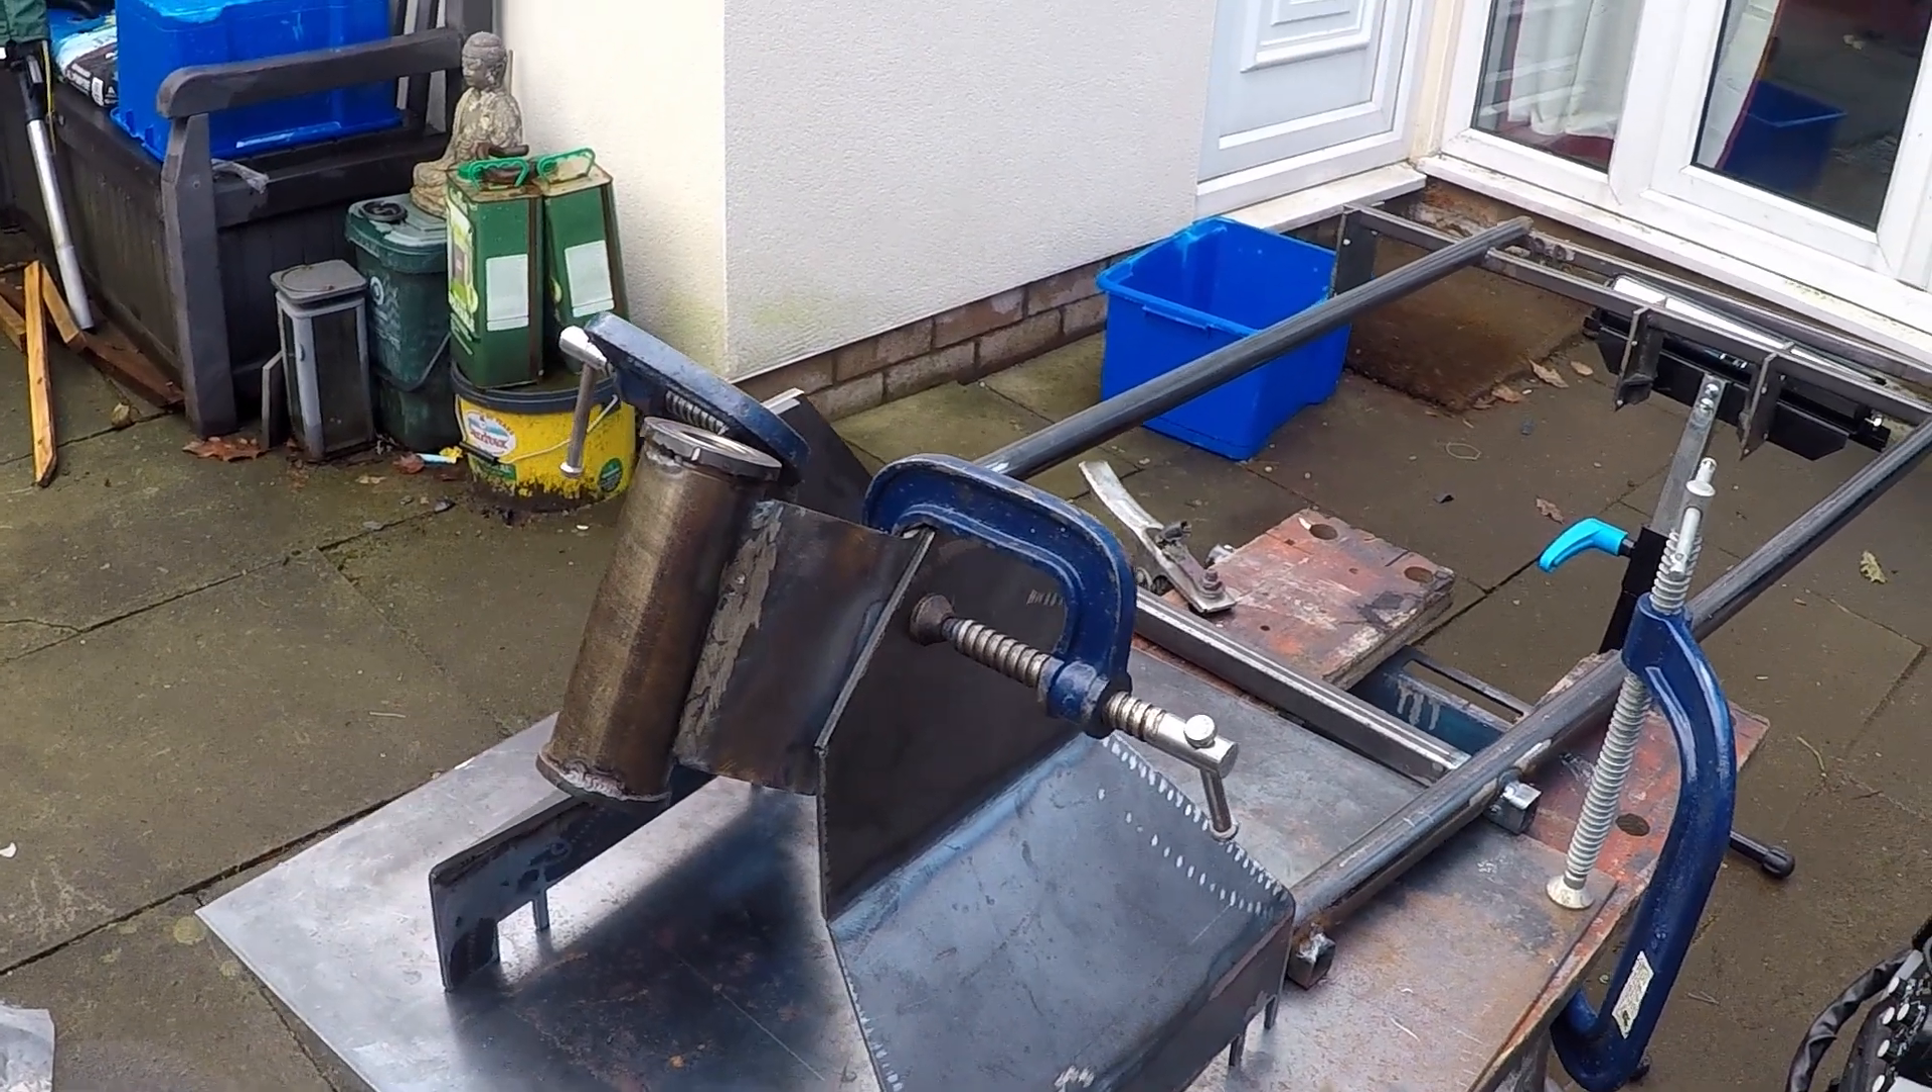Here's the steering barrel clamped into place on the plates that are going to be held onto the frame.